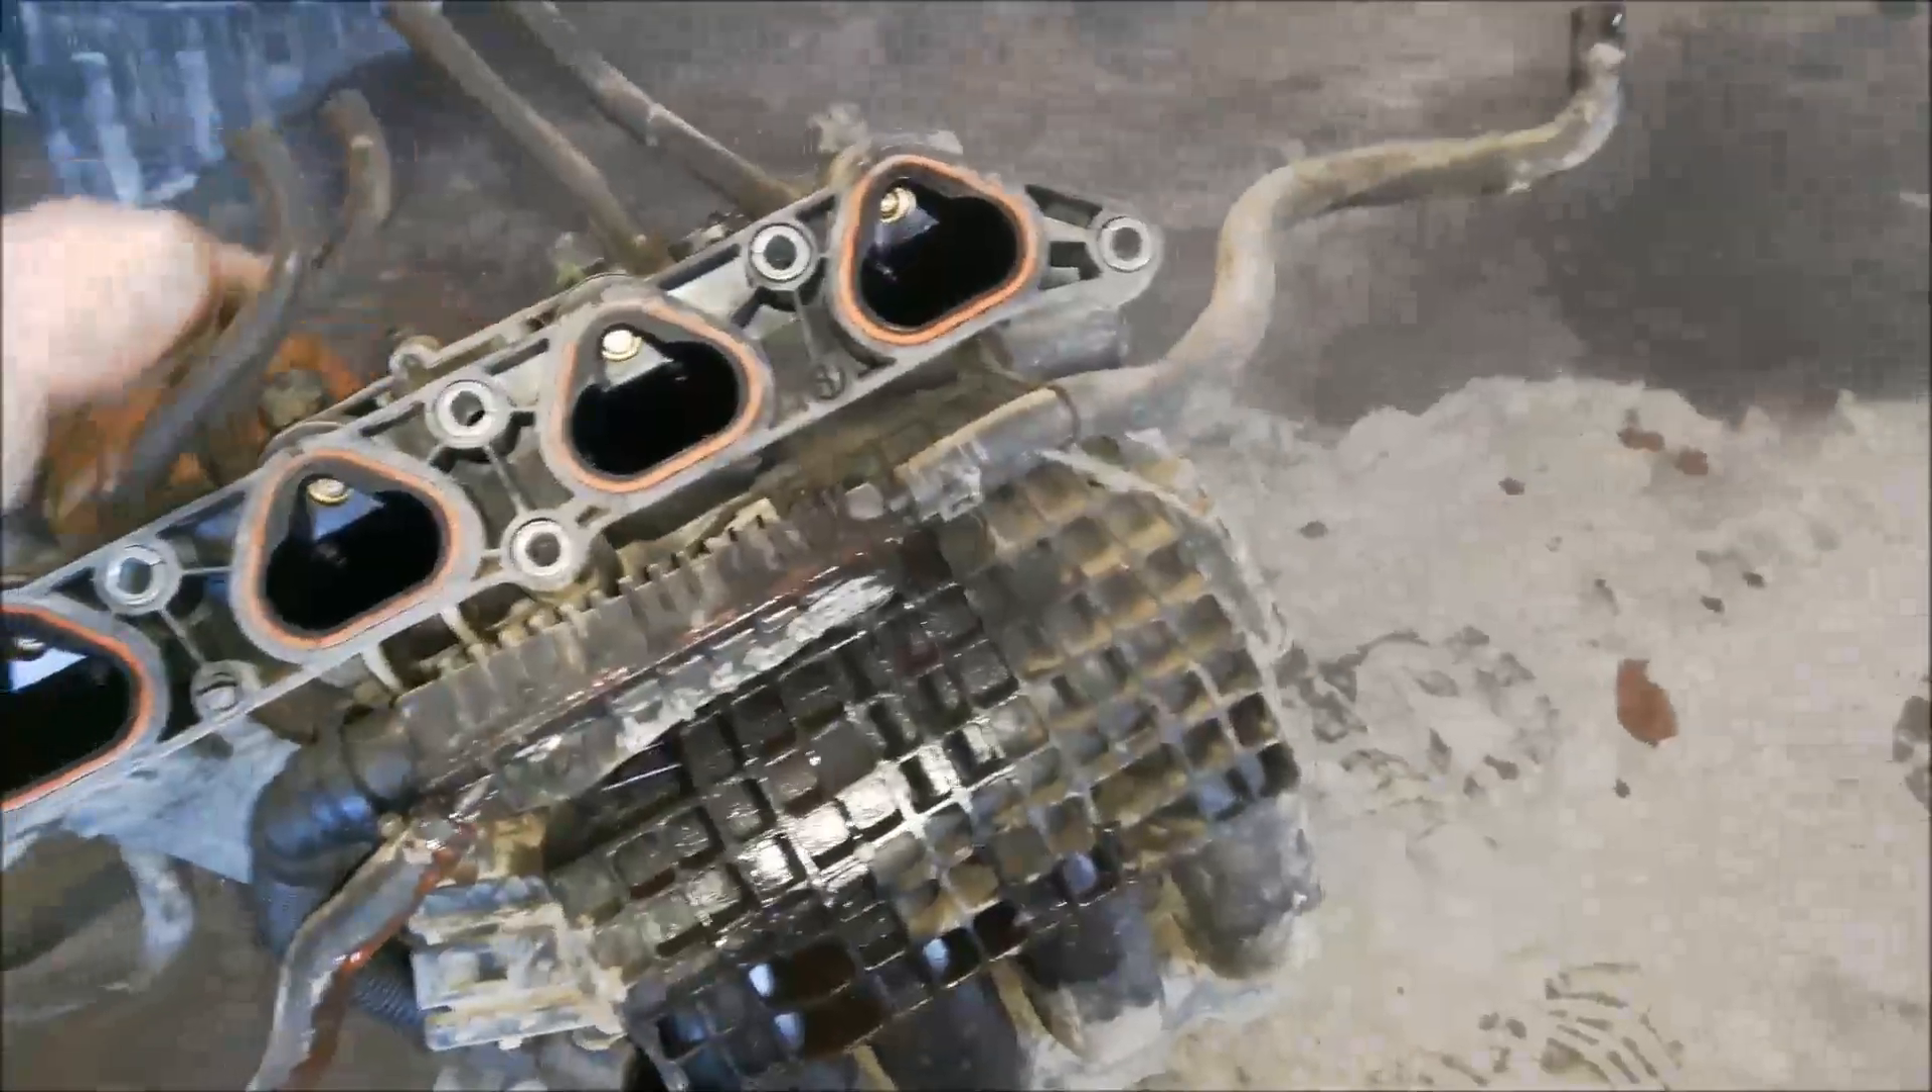I have removed the inlet manifold, now we can see much more easier.